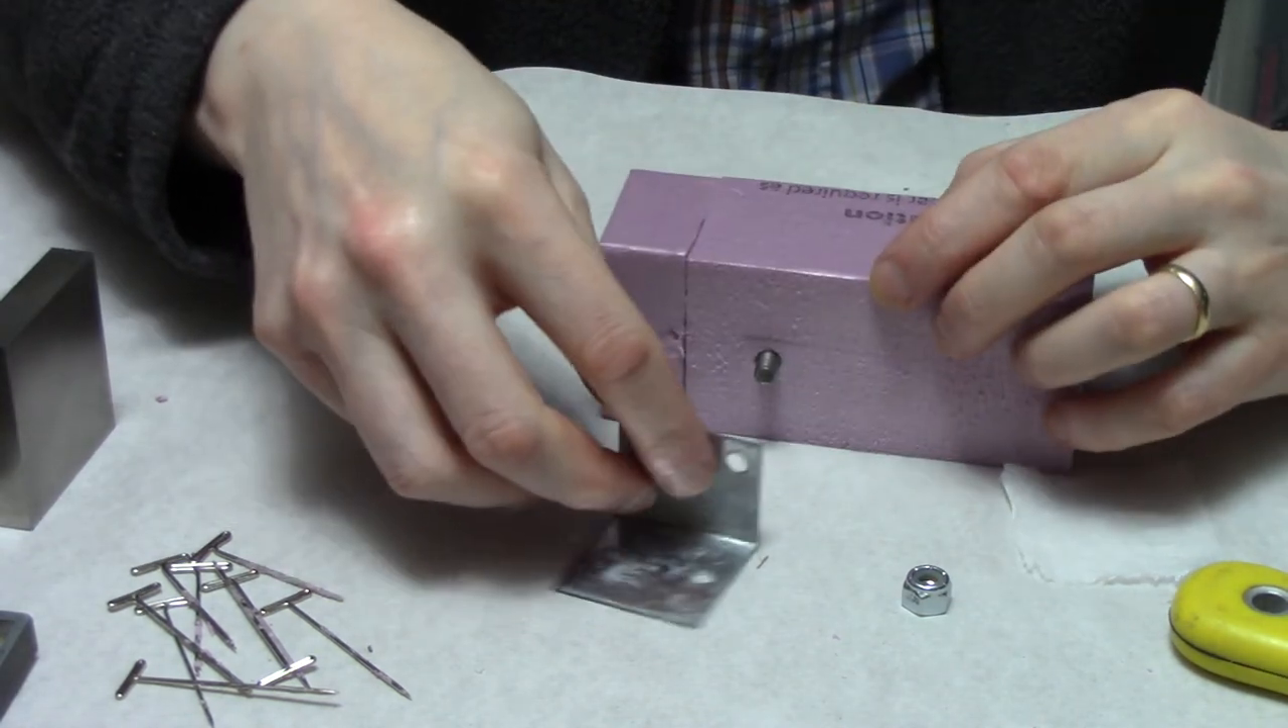So, as you can see, I just drilled an eighth inch hole and then screwed in to the side the bolt.